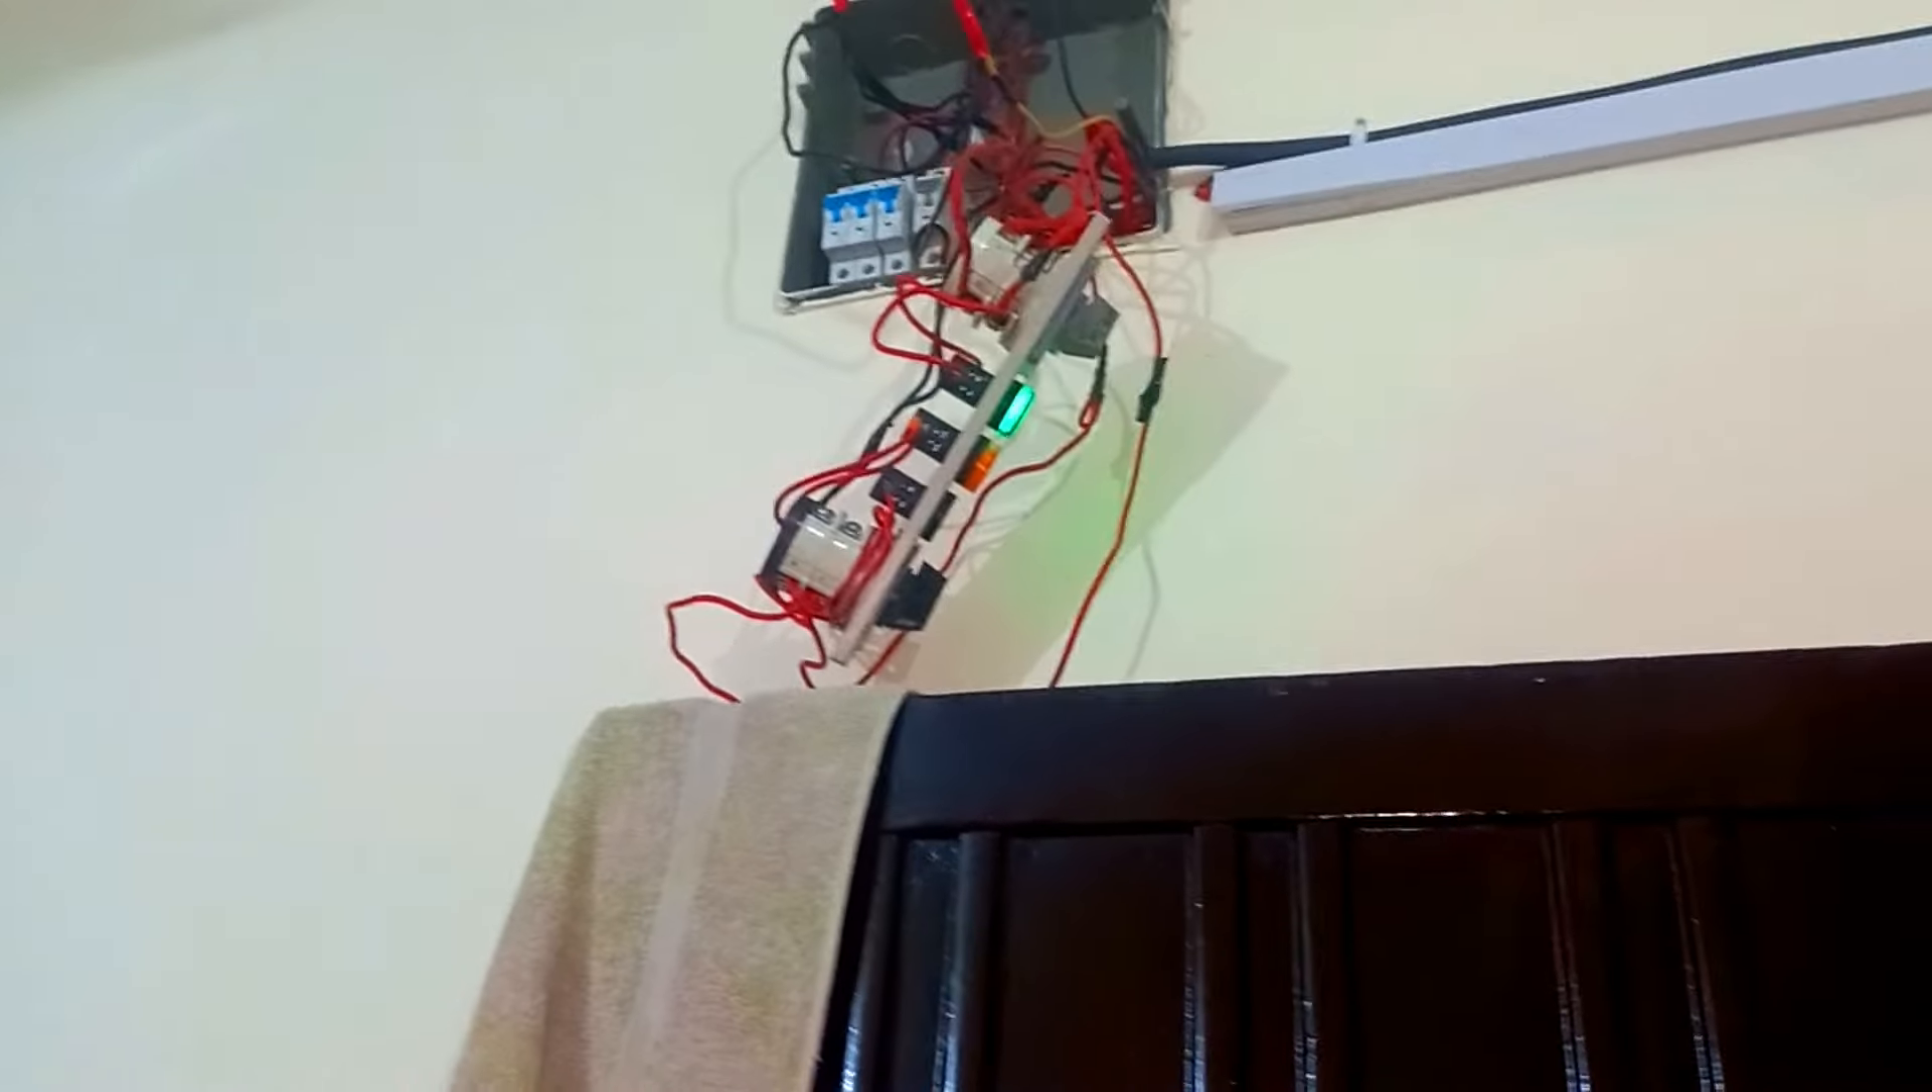یہاں پر ابھی وائرنگ کھلی ہوئی ہے چونکہ انویٹر ہینگ کرنا ہے۔